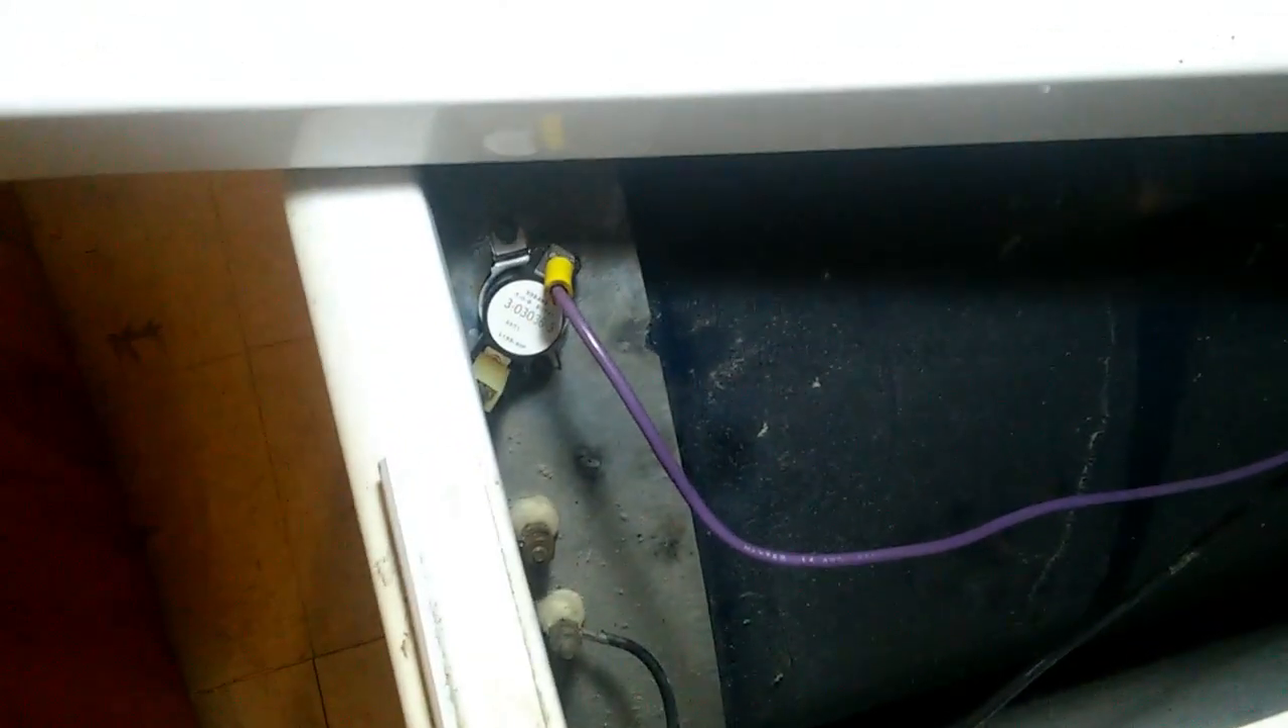Okay, now I put the high limit thermostat into place.